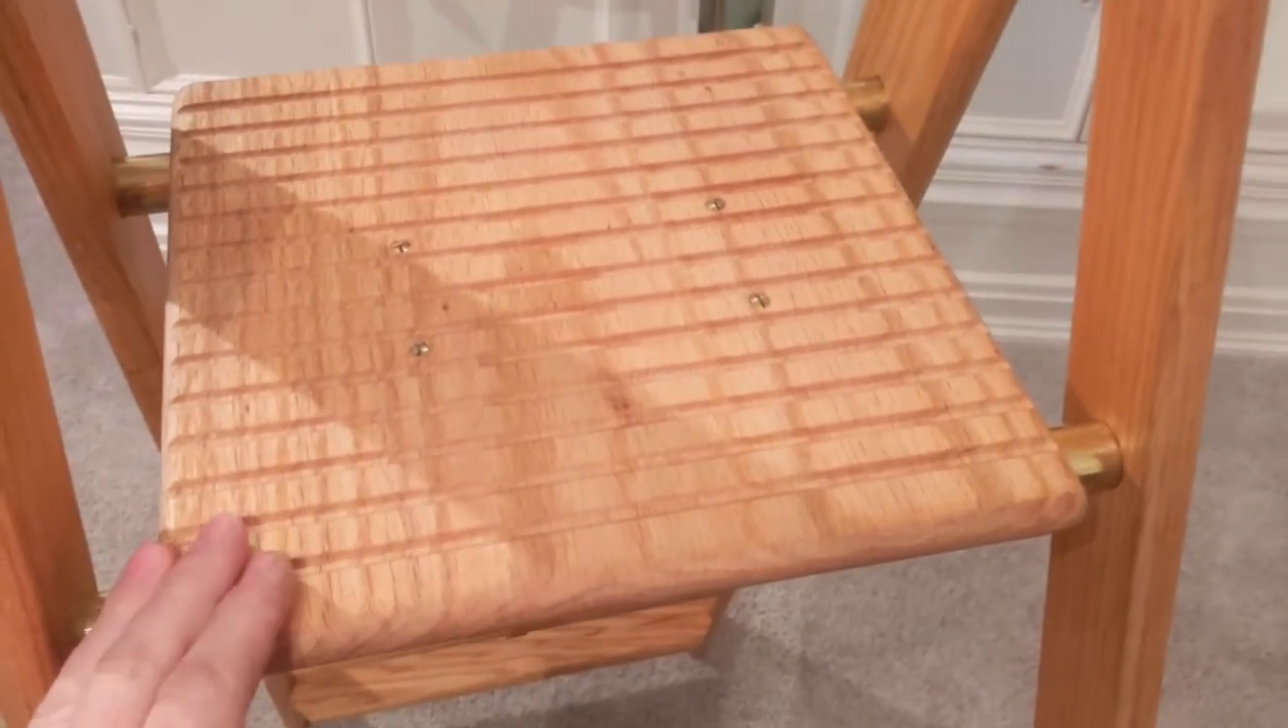And here we have the platform all finished up and installed.